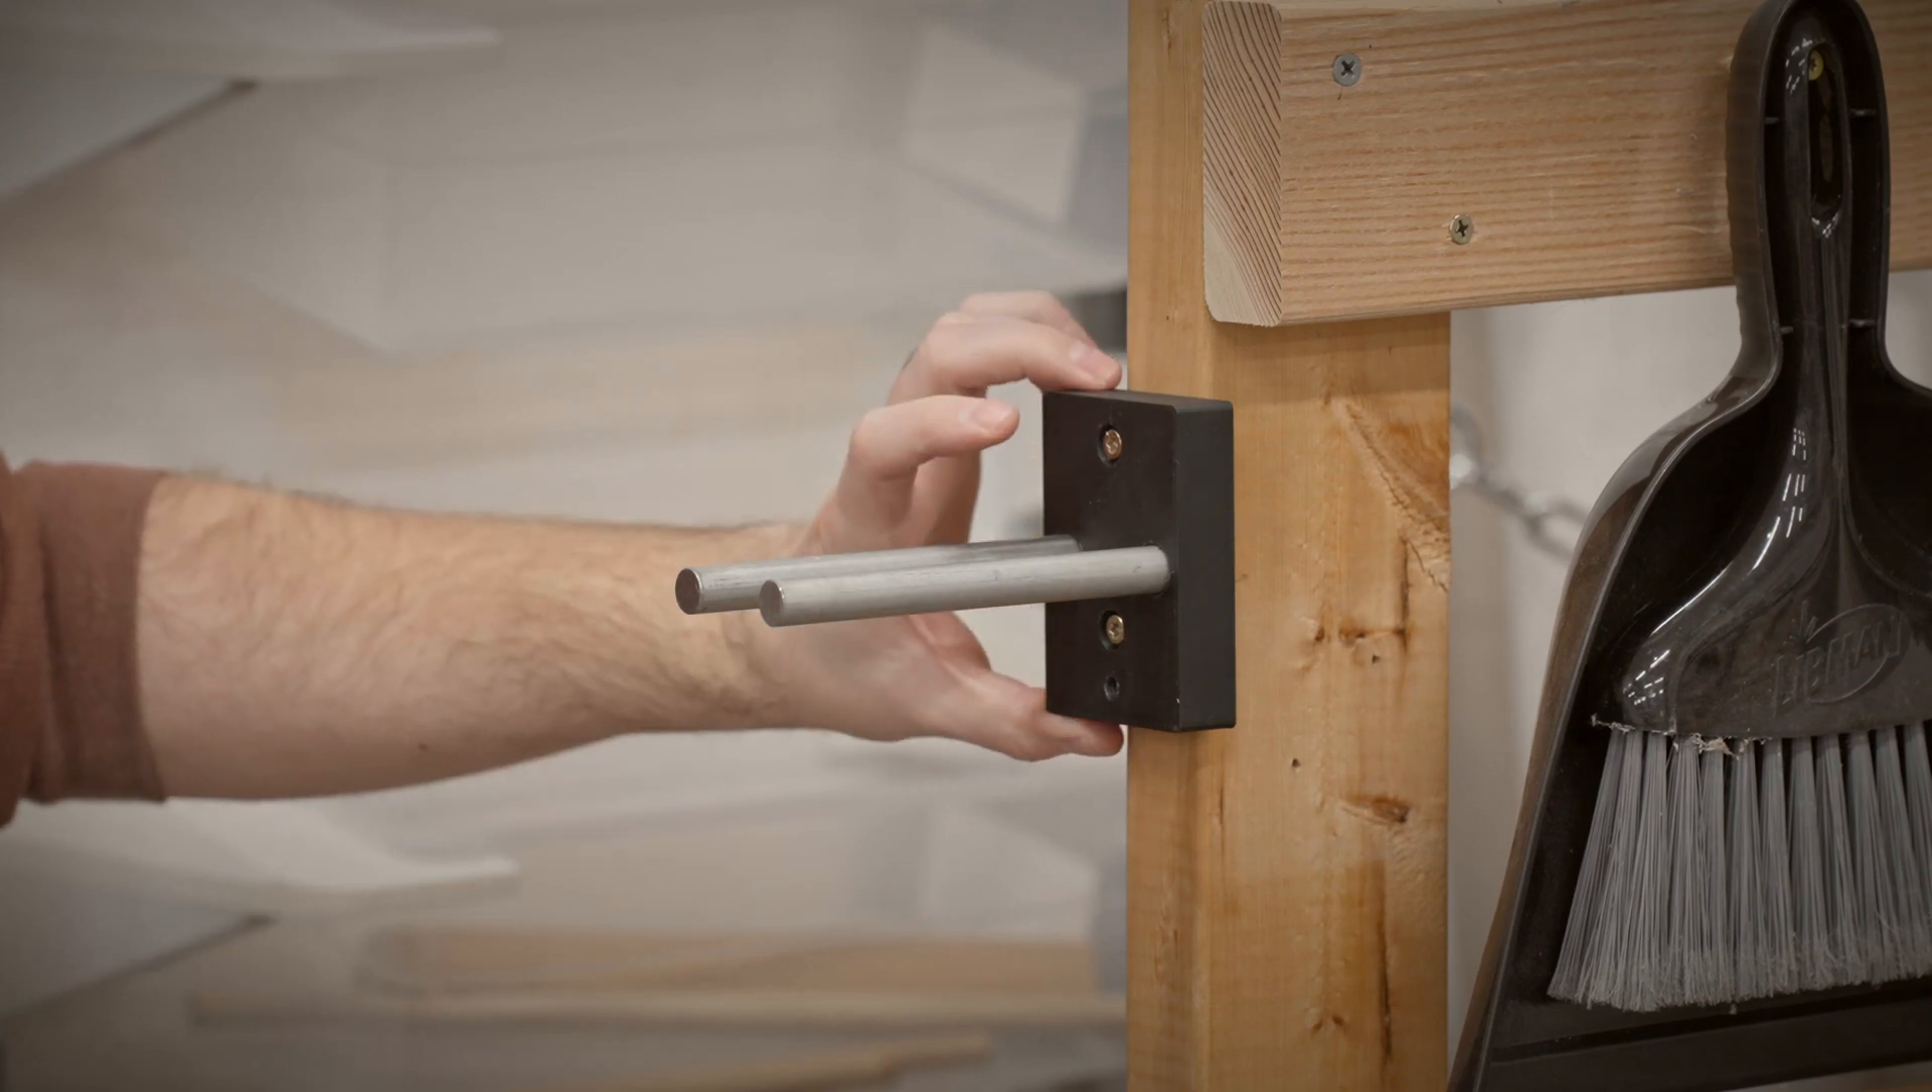I've got two screws mounted directly into this stud and these are half inch steel posts.